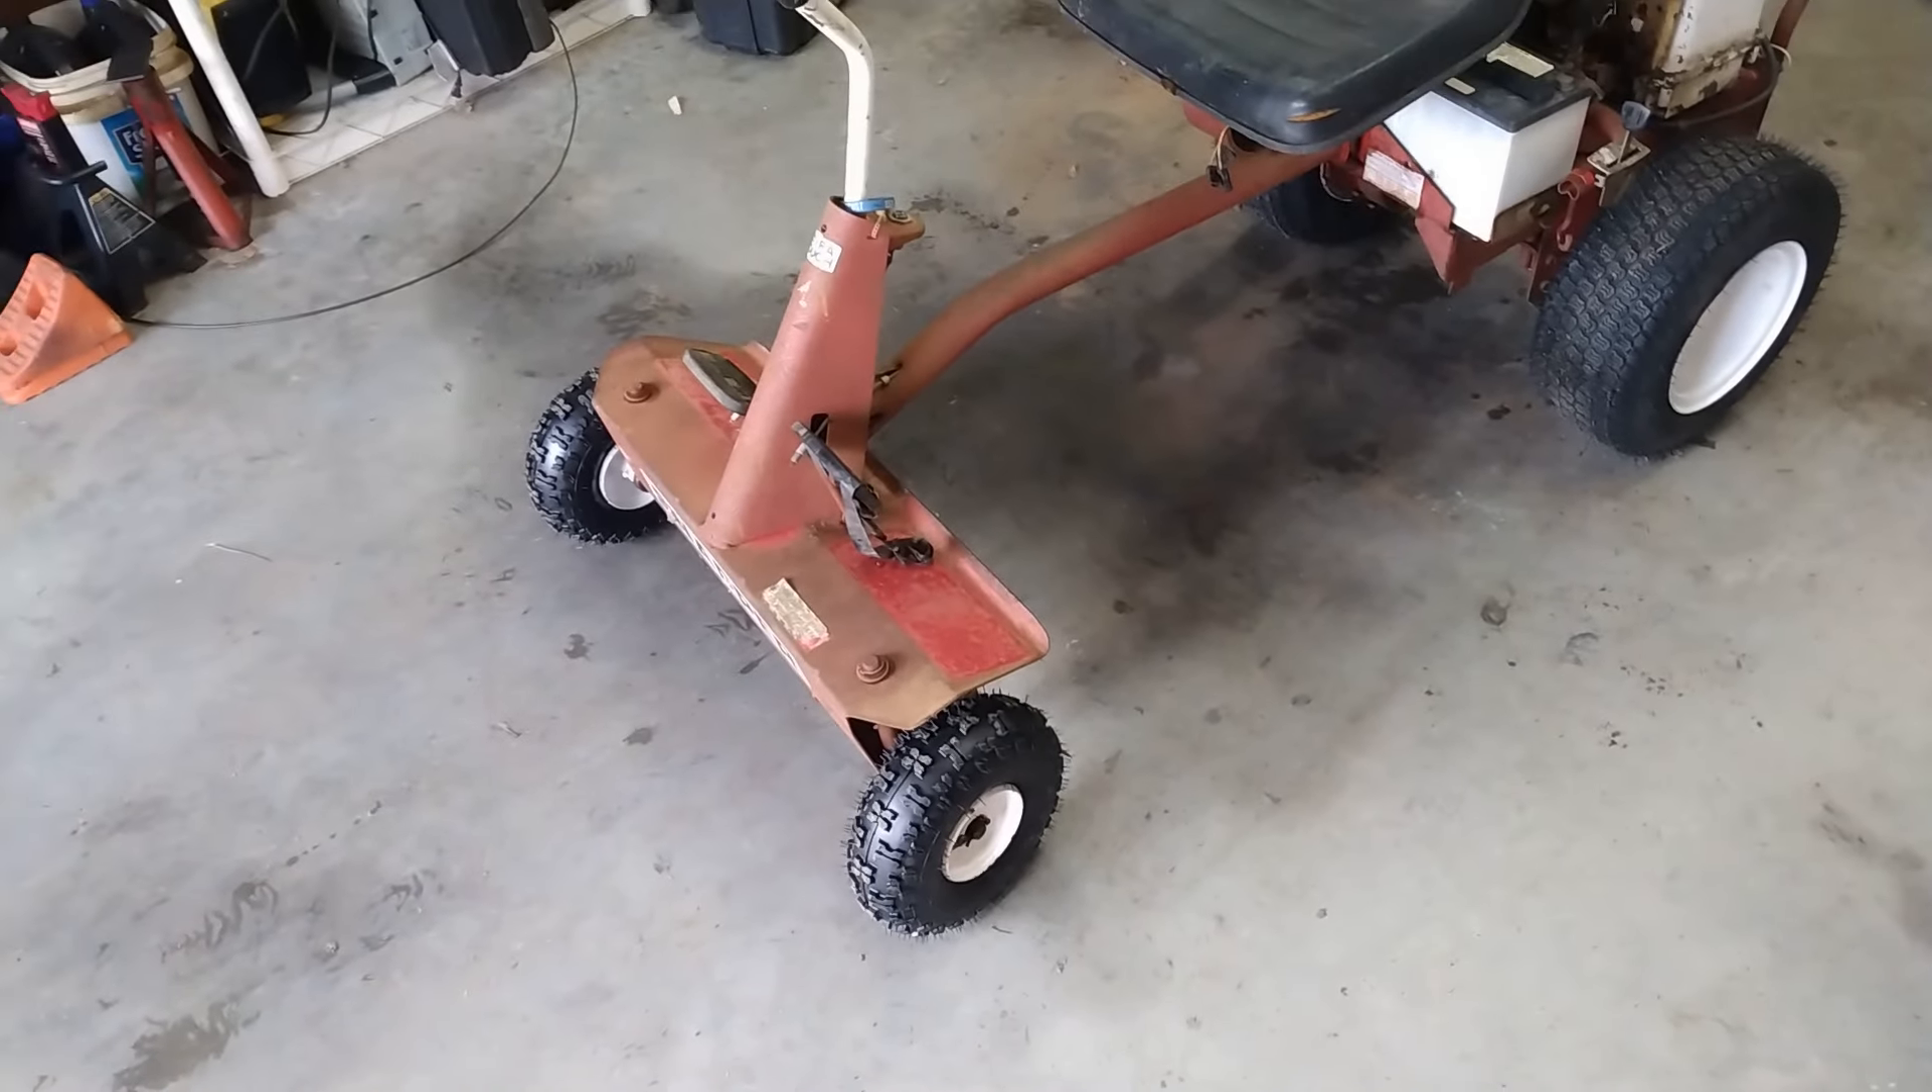Well wheels are on.